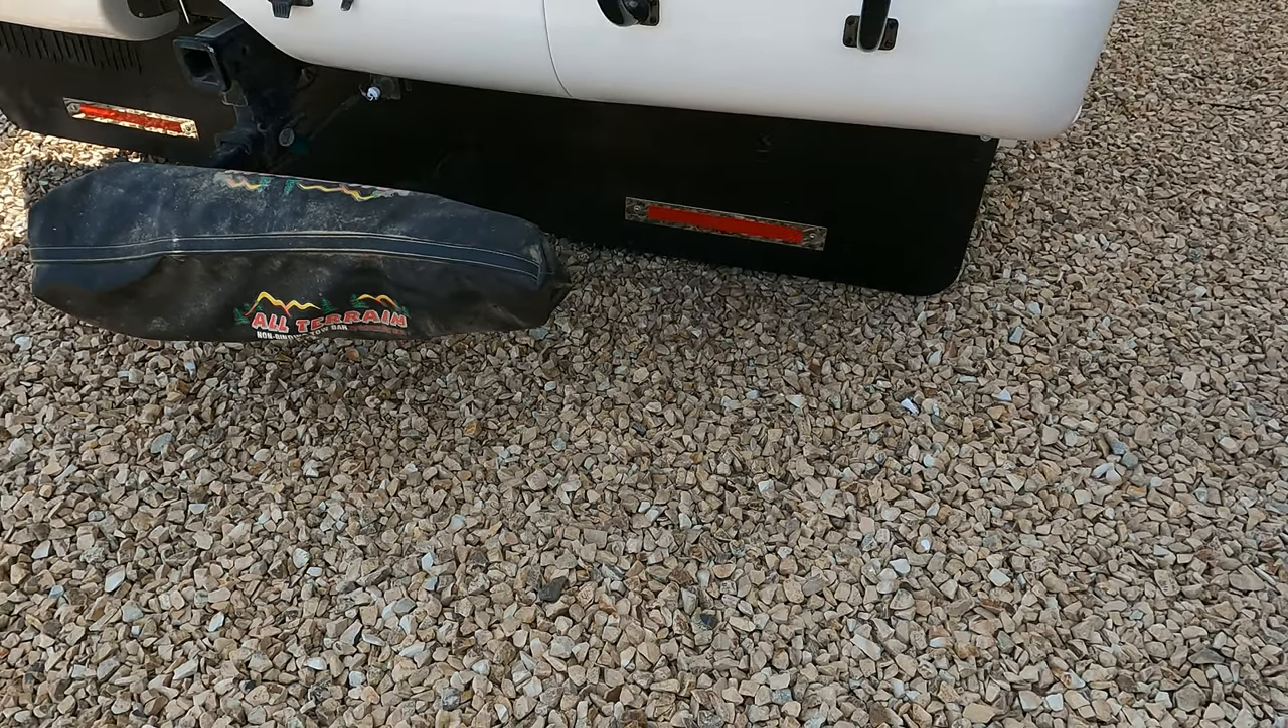We got it all mounted up both of the metal pieces with the reflectors are on and it's all set.